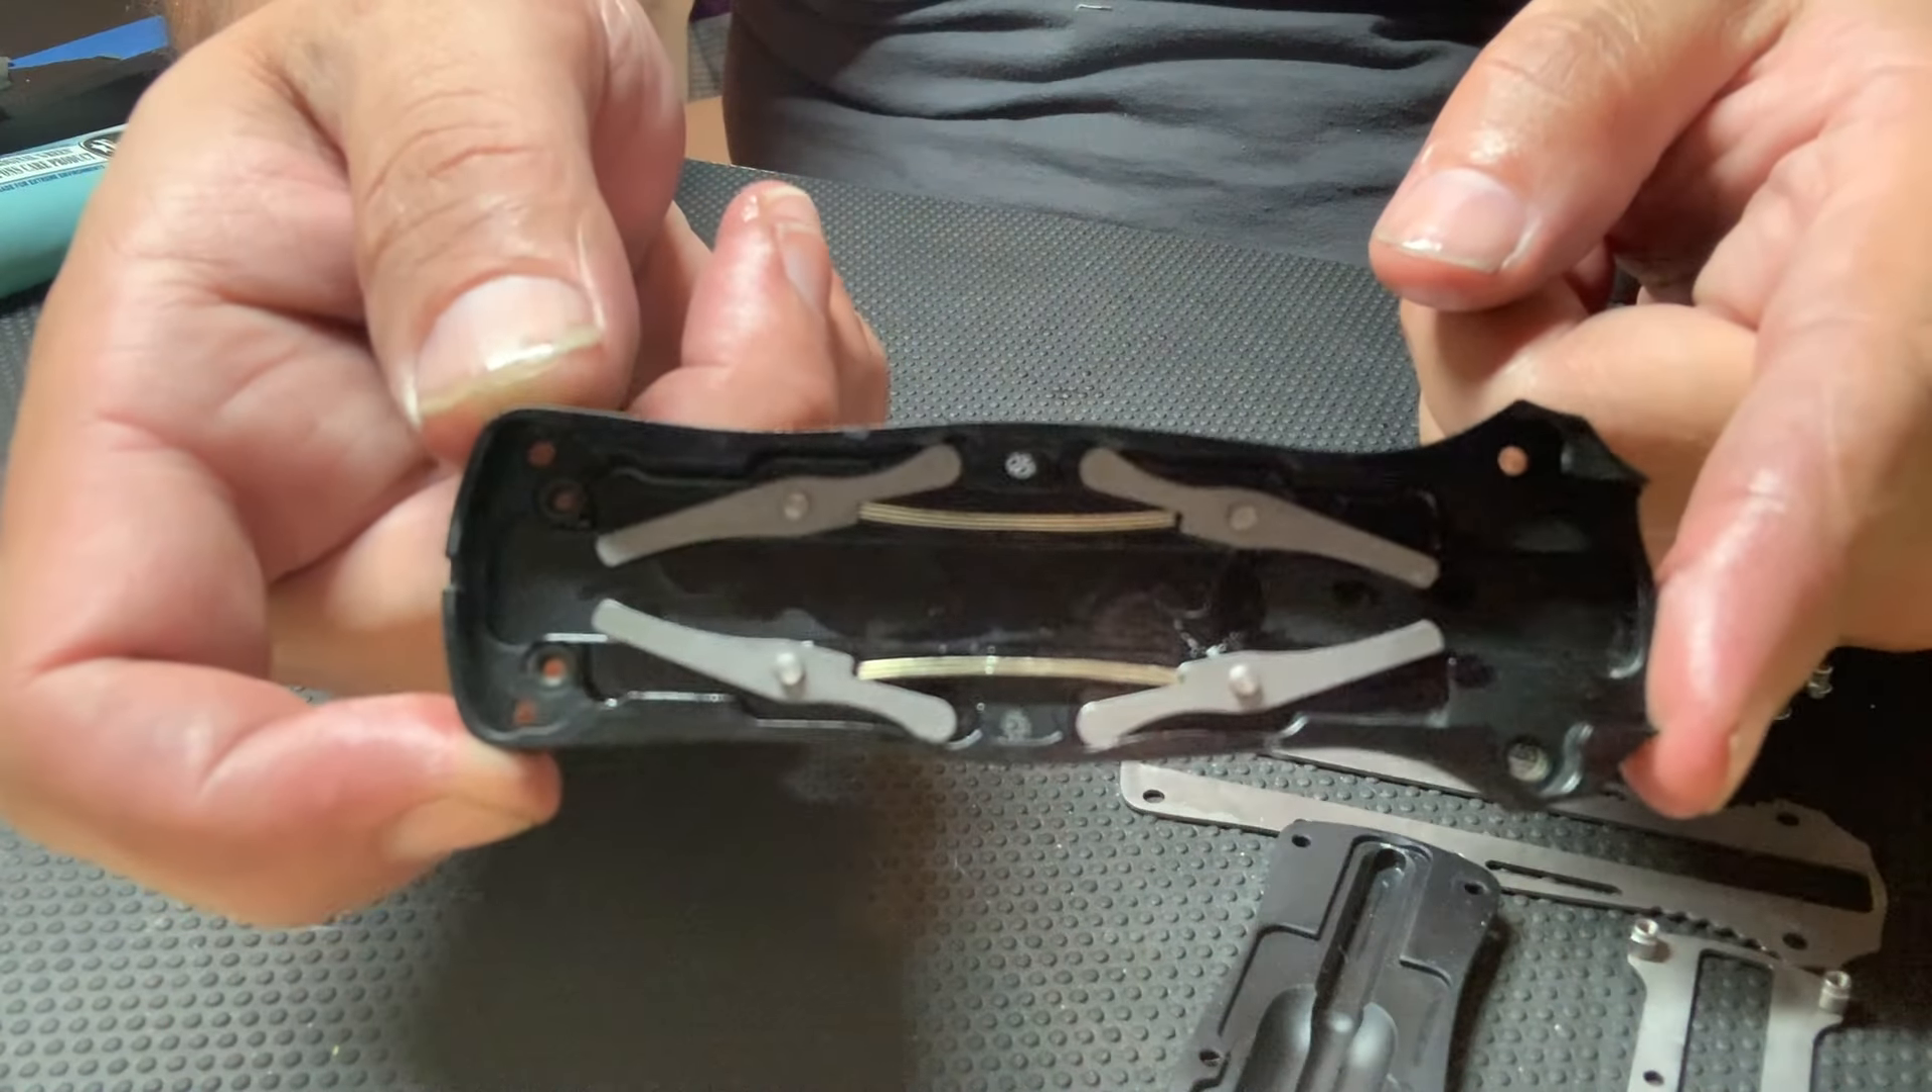So that's both sets of springs leaf springs in on the two uh sides and then you have the forearms that control the blade.